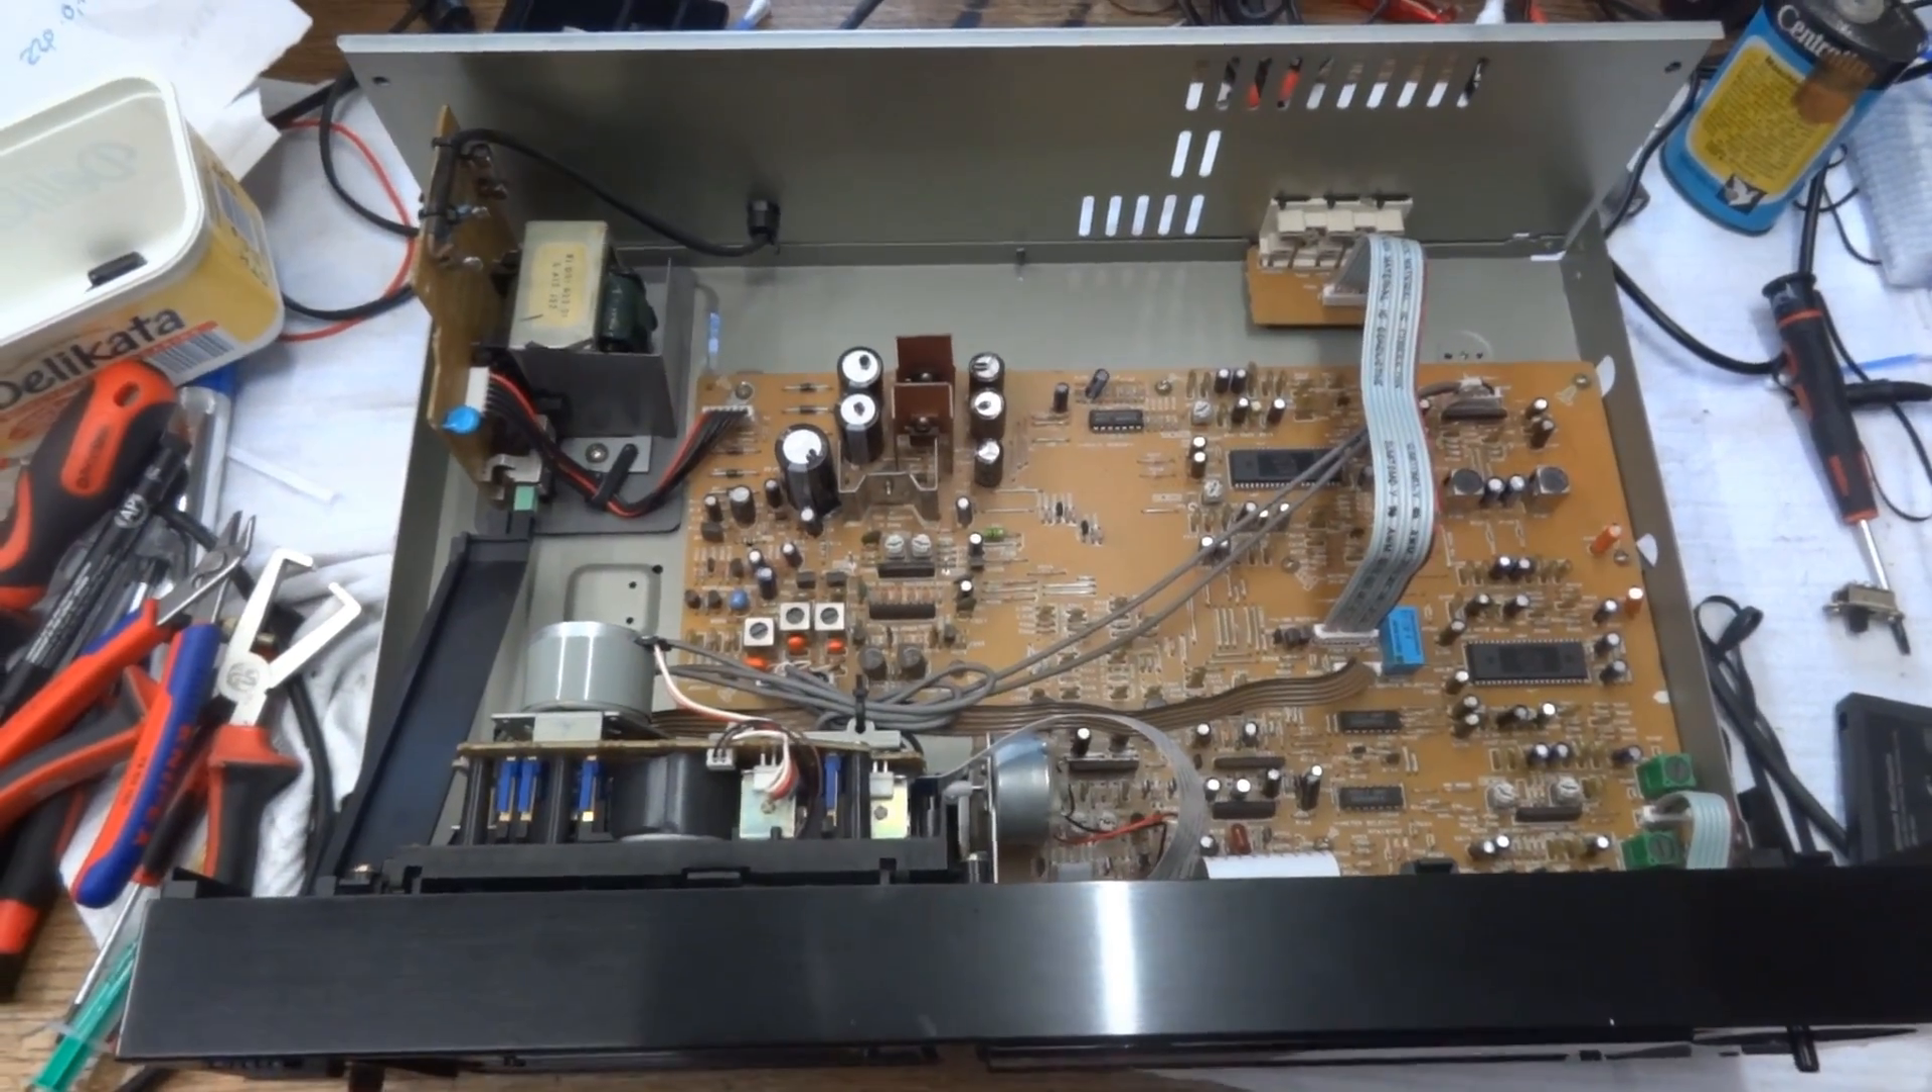All that's left to do is cleaning the knobs while I'm at it and then to put the cover back on.